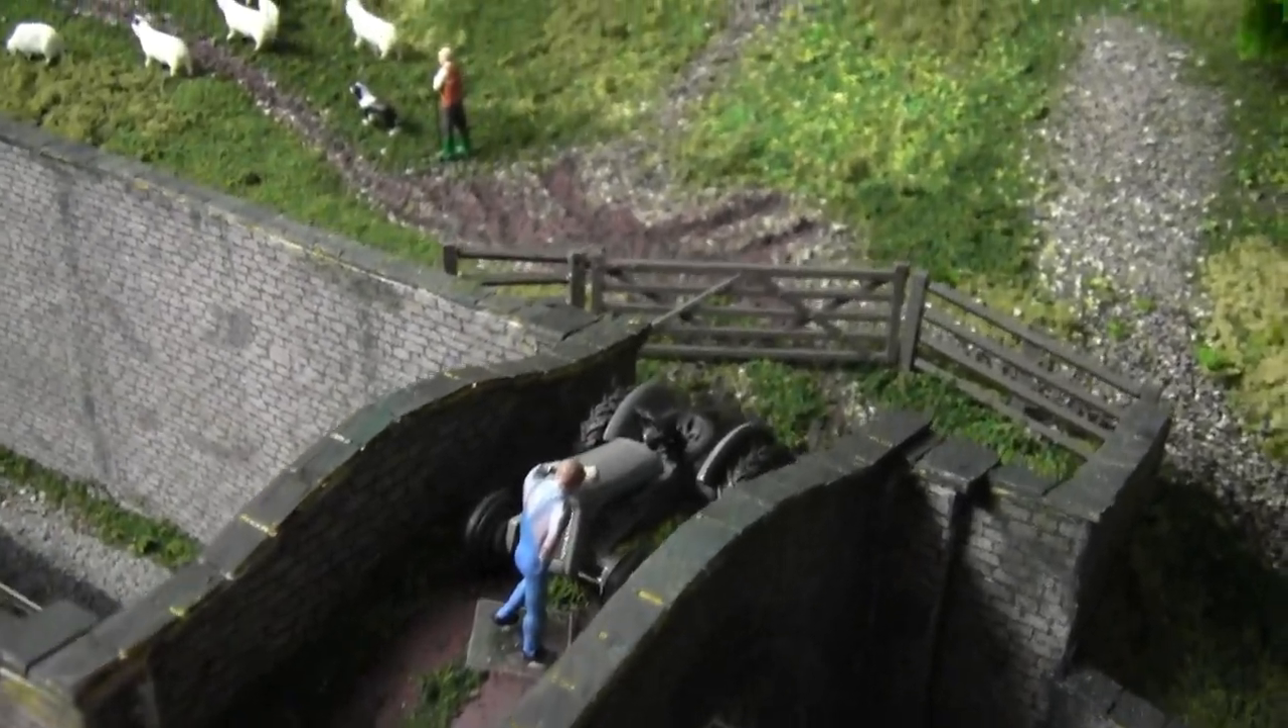And I've added a small fence across there with a gate and the farmer is still not happy.